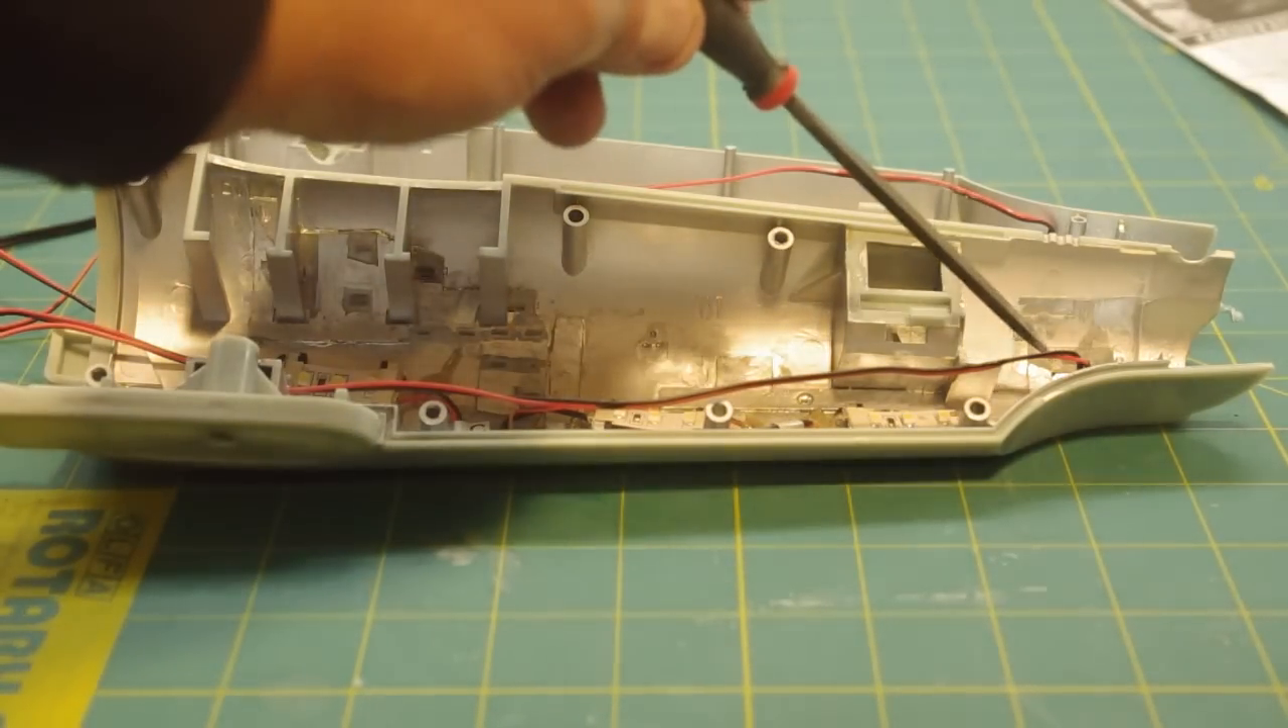Here you can see completed one half of the secondary hull inner assembly with the wiring harnesses installed for the lights.